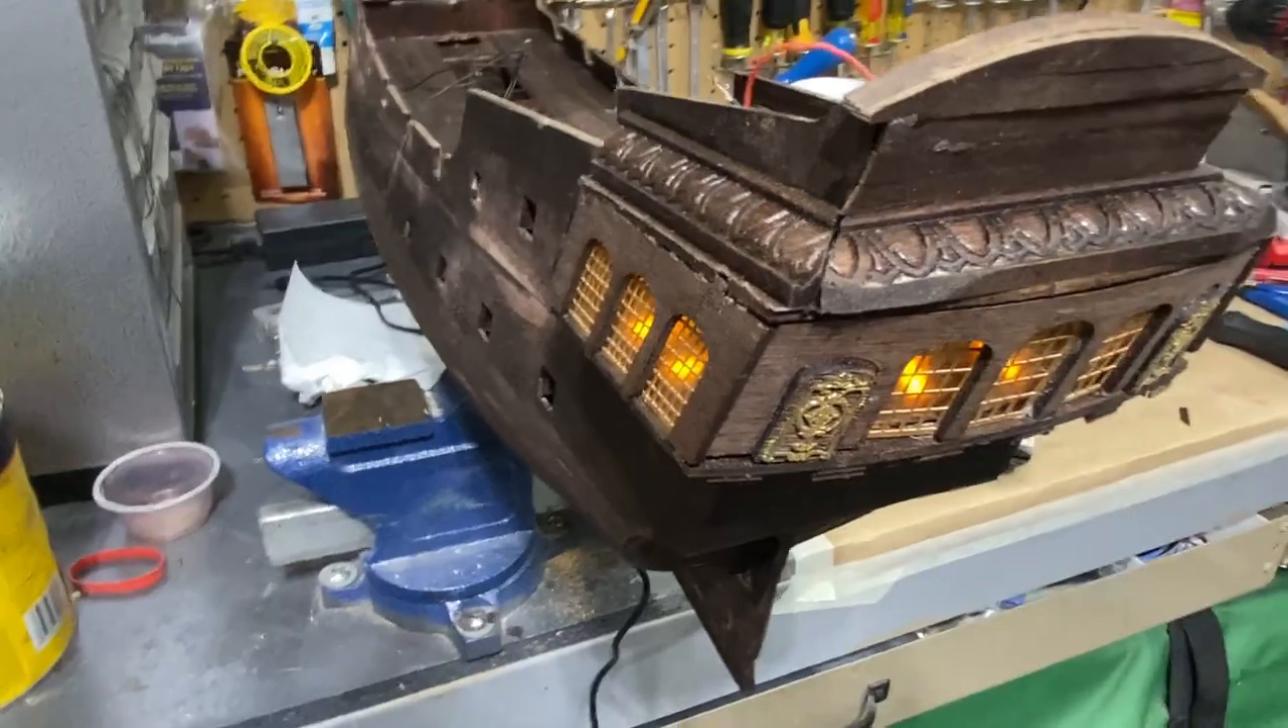So you can see the decorative trim piece that I put on instead of just a plain sanded off piece.